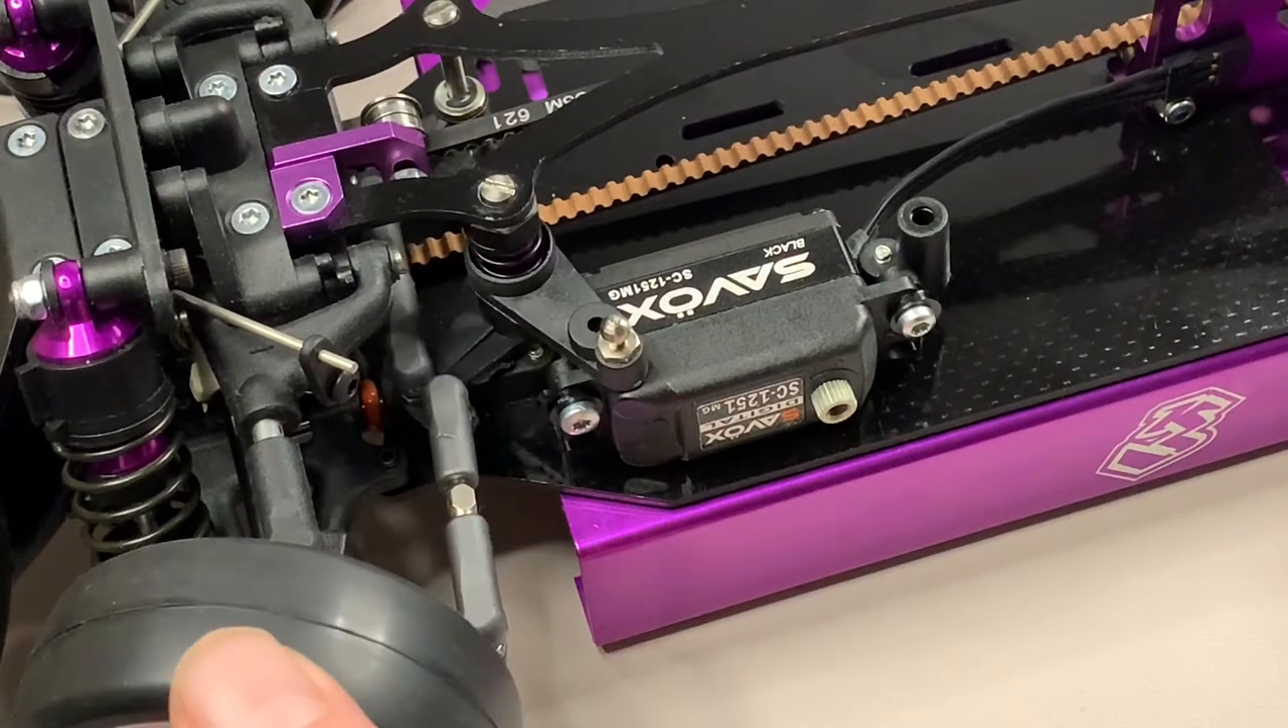There we go that's the servo in.